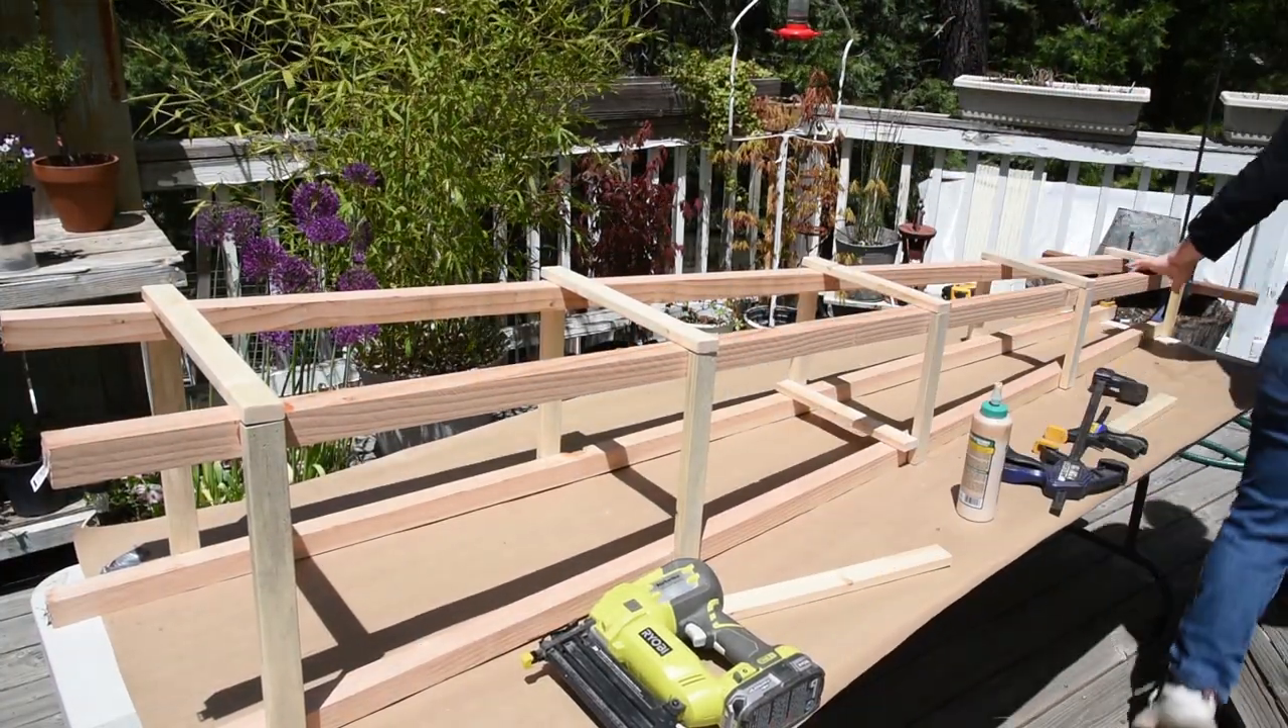So we have all the rungs attached on this side and feel it make sure they're all done.